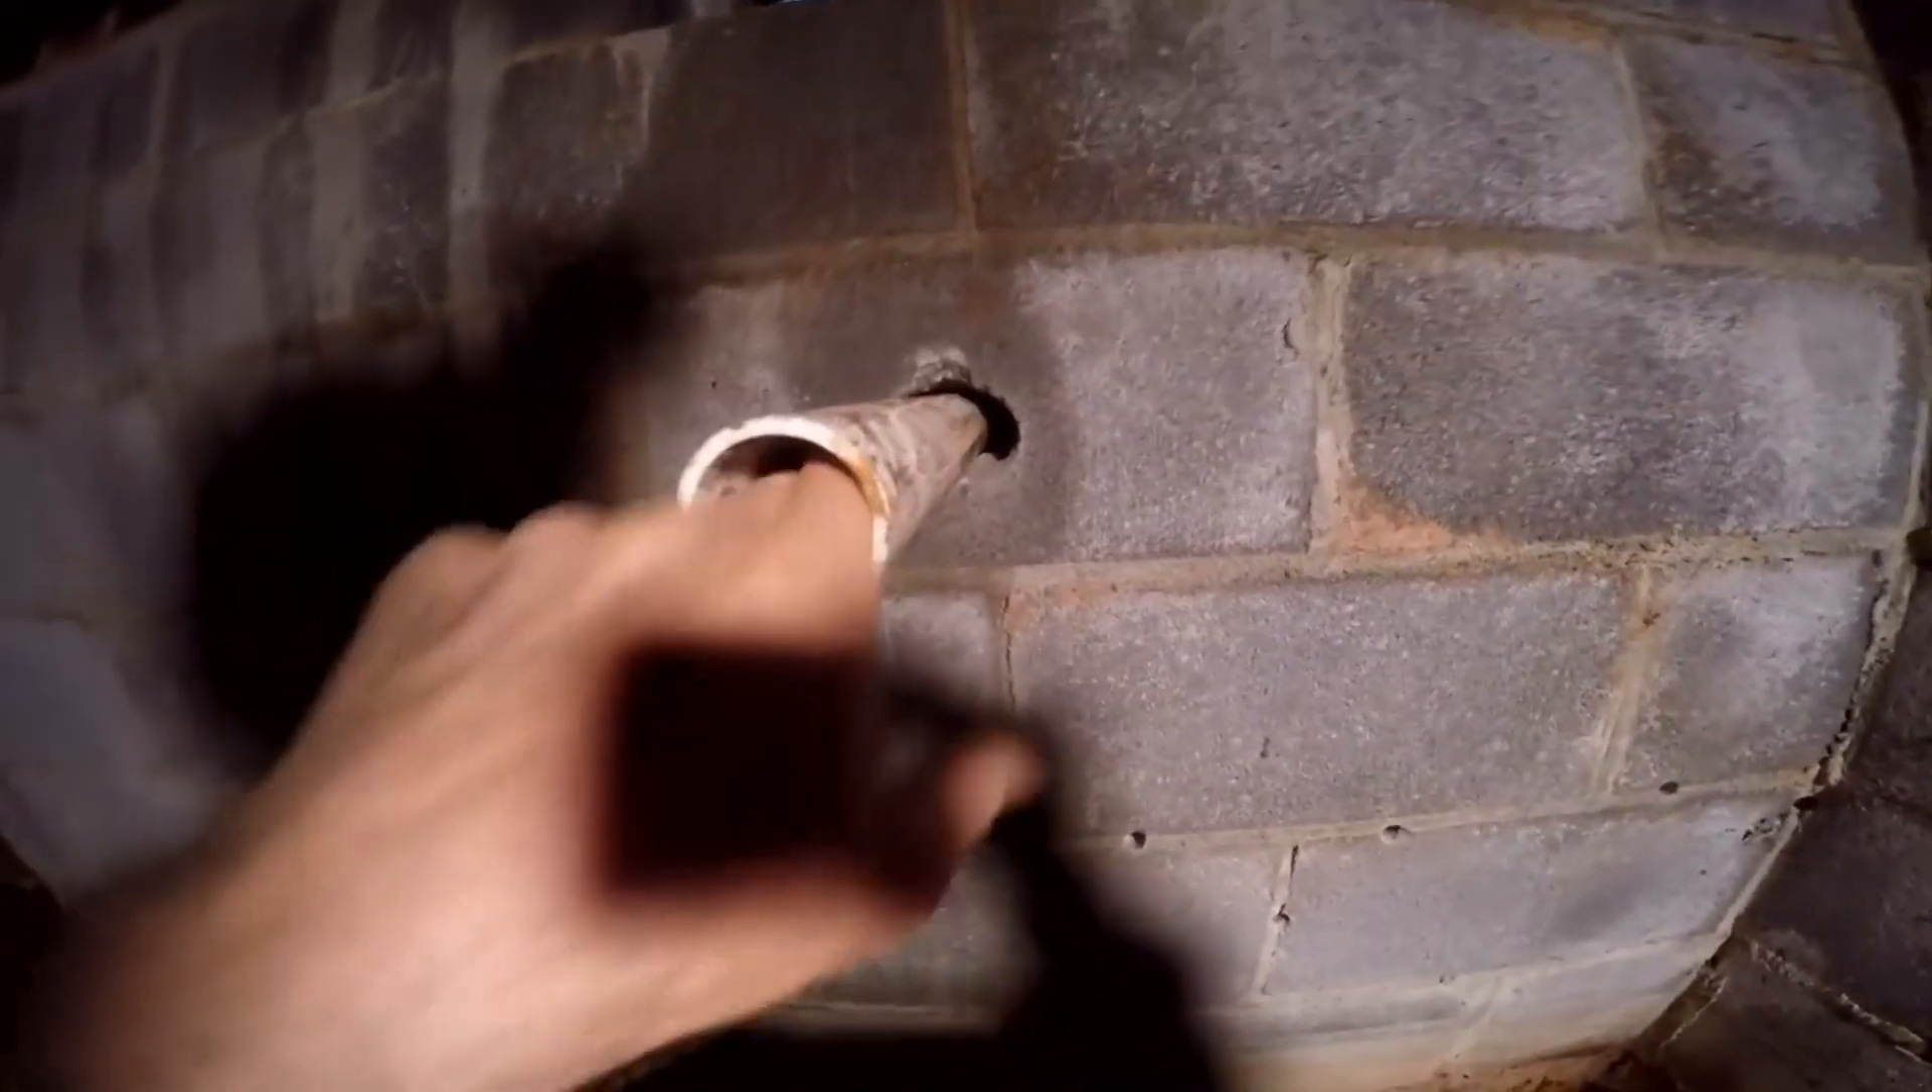So we've got our discharge line coming through the wall and now we're ready to go ahead and put the sump pit back in here.